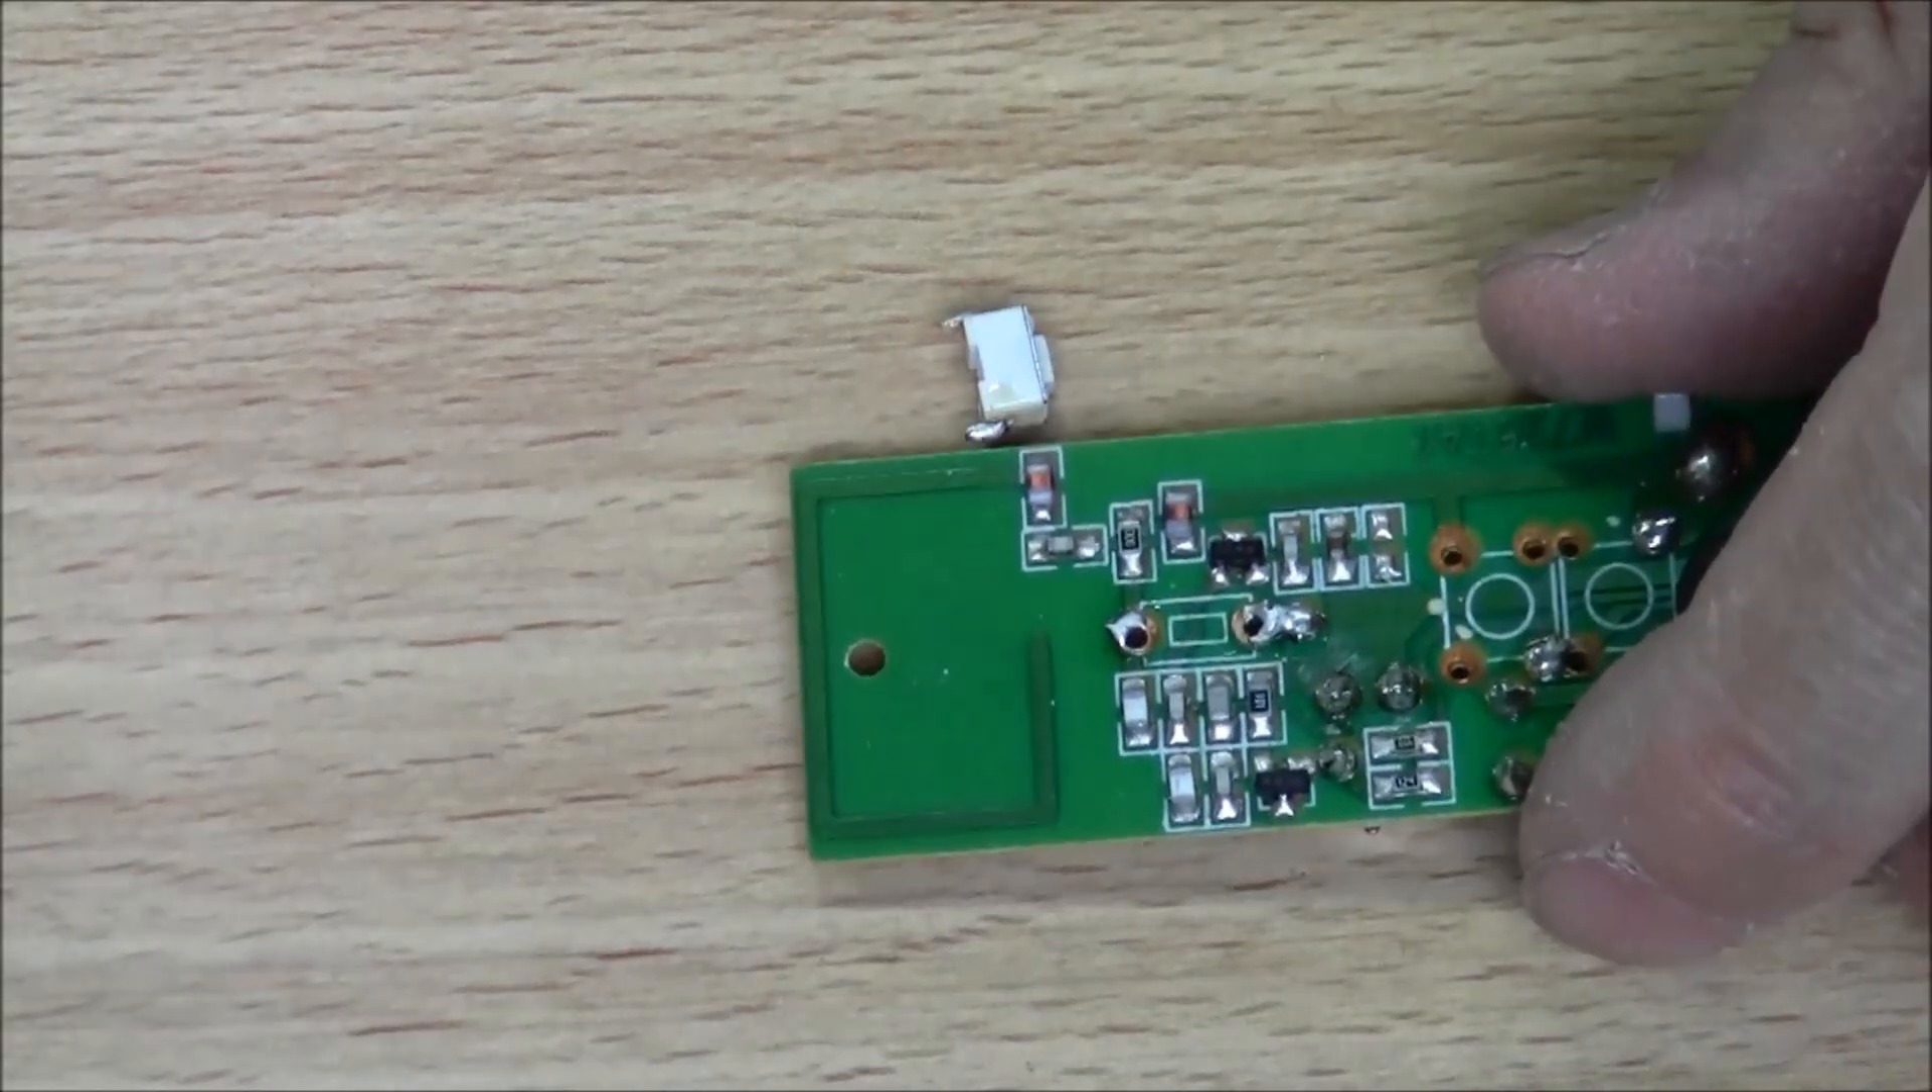Okay, now the switch has been removed.